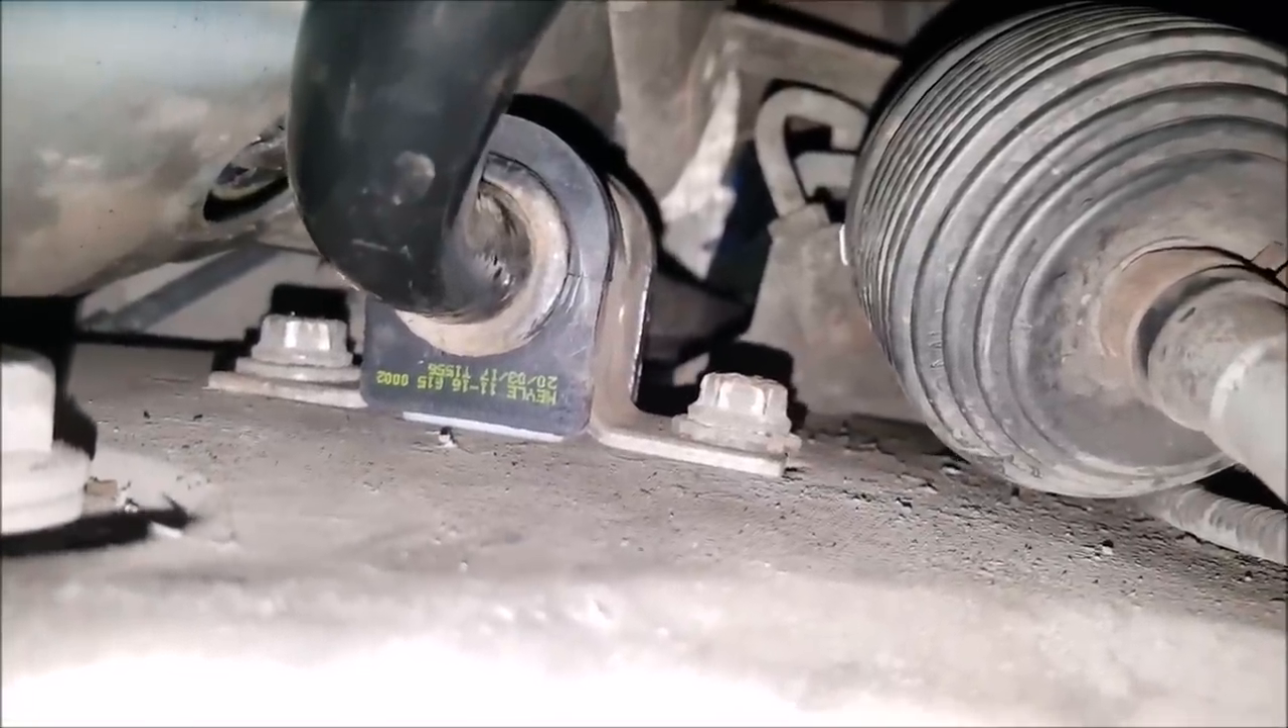Tak wygląda prawidłowo zamocowana tuleja strona pasażera.